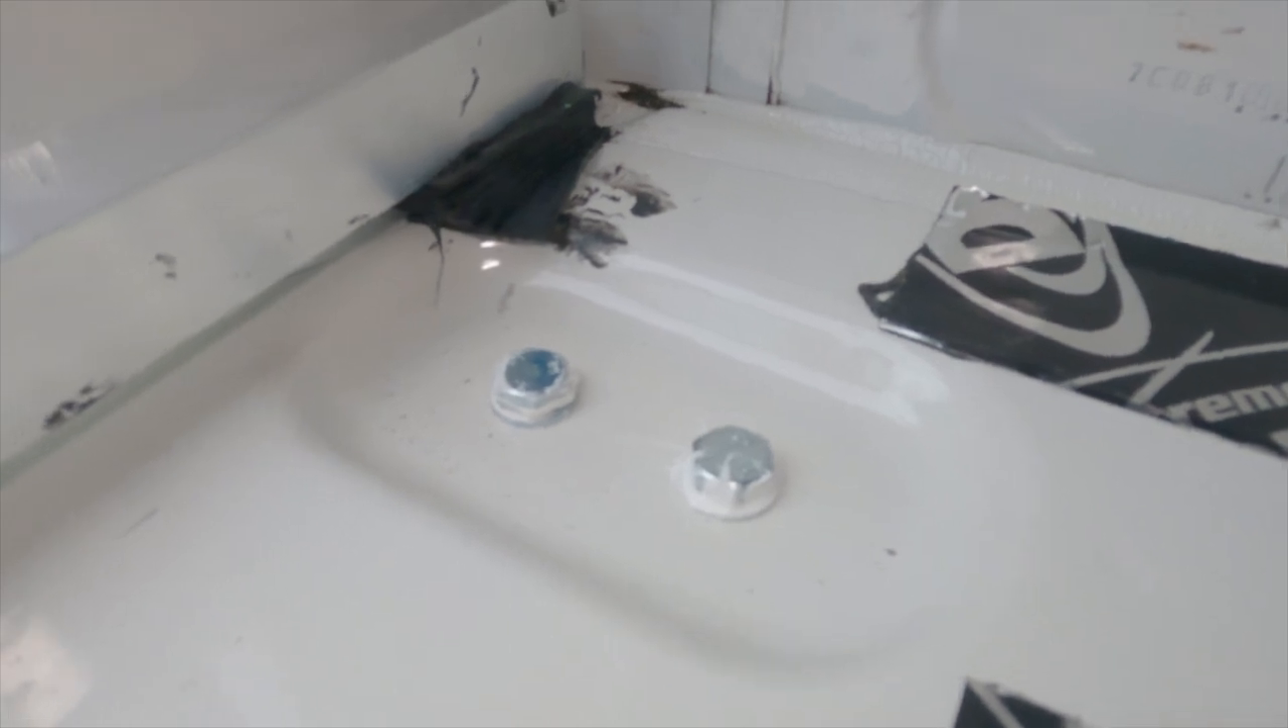I've actually filled up some of the holes that were part of the original floor and you can see that I've just siliconed them and put some new bolts in there.